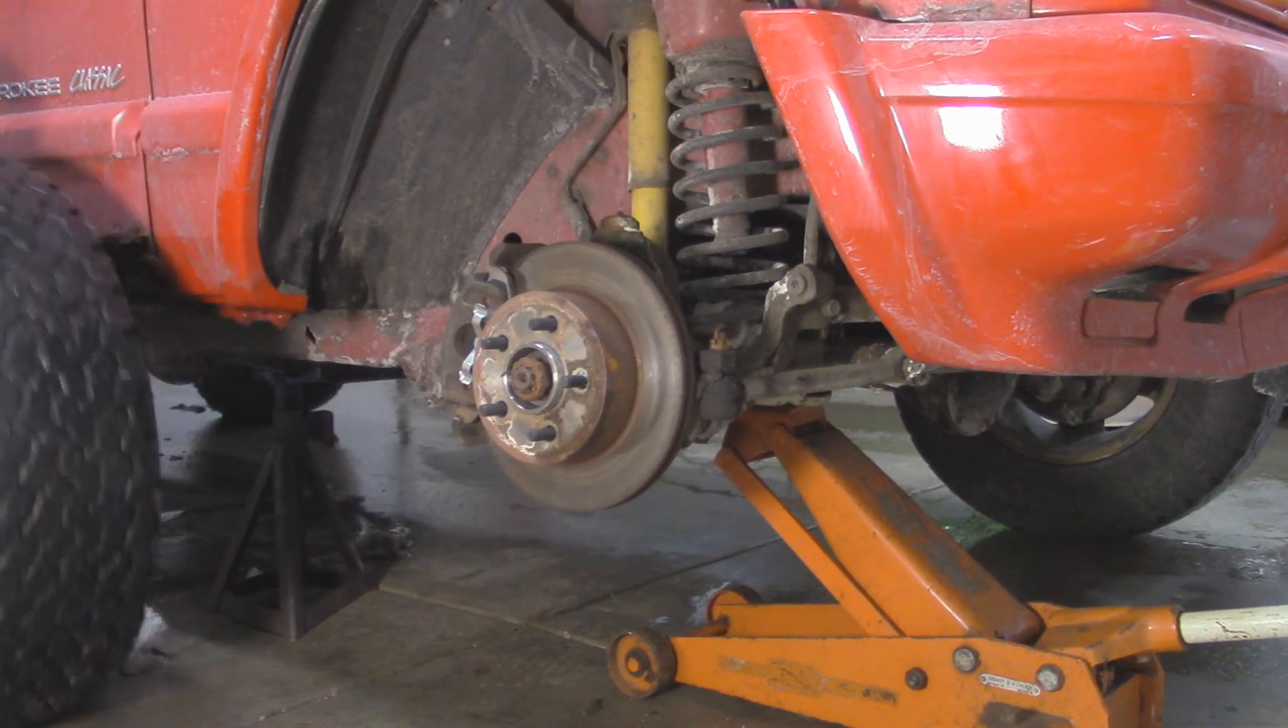Okay, so now the last thing we've got to do is just put on the wheel.